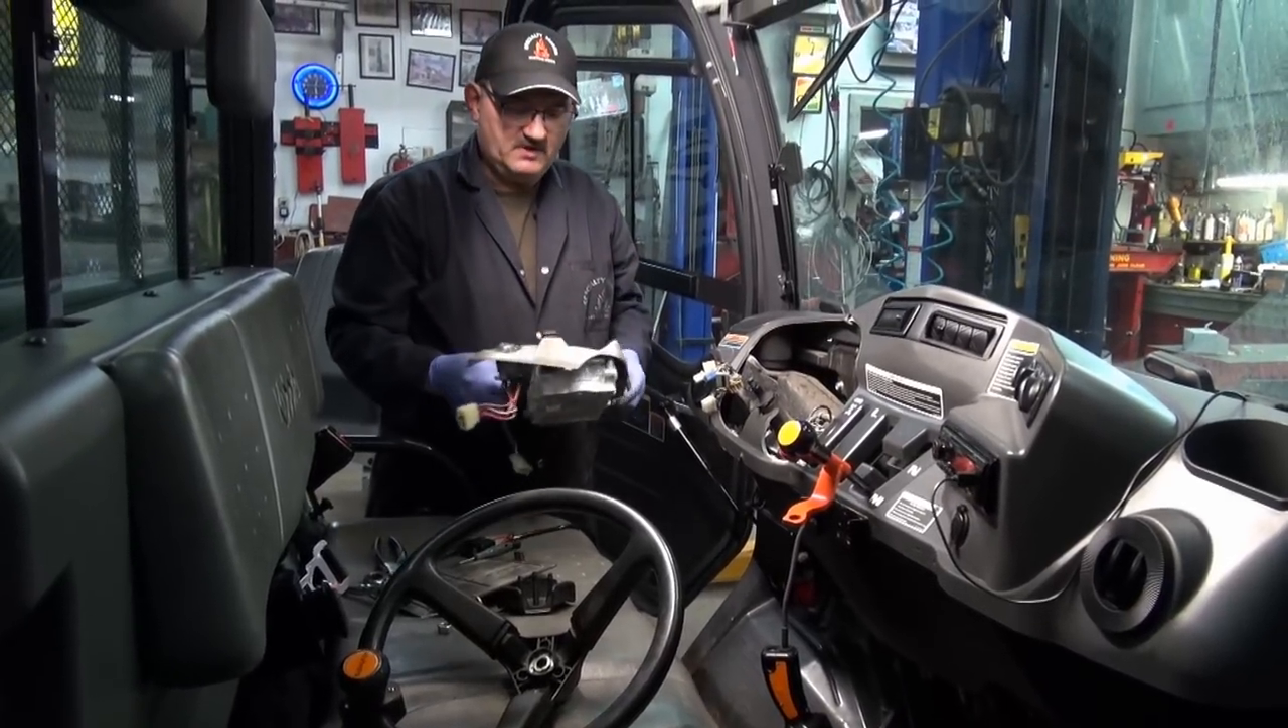But I've pulled the steering wheel because I want to get the cluster out.